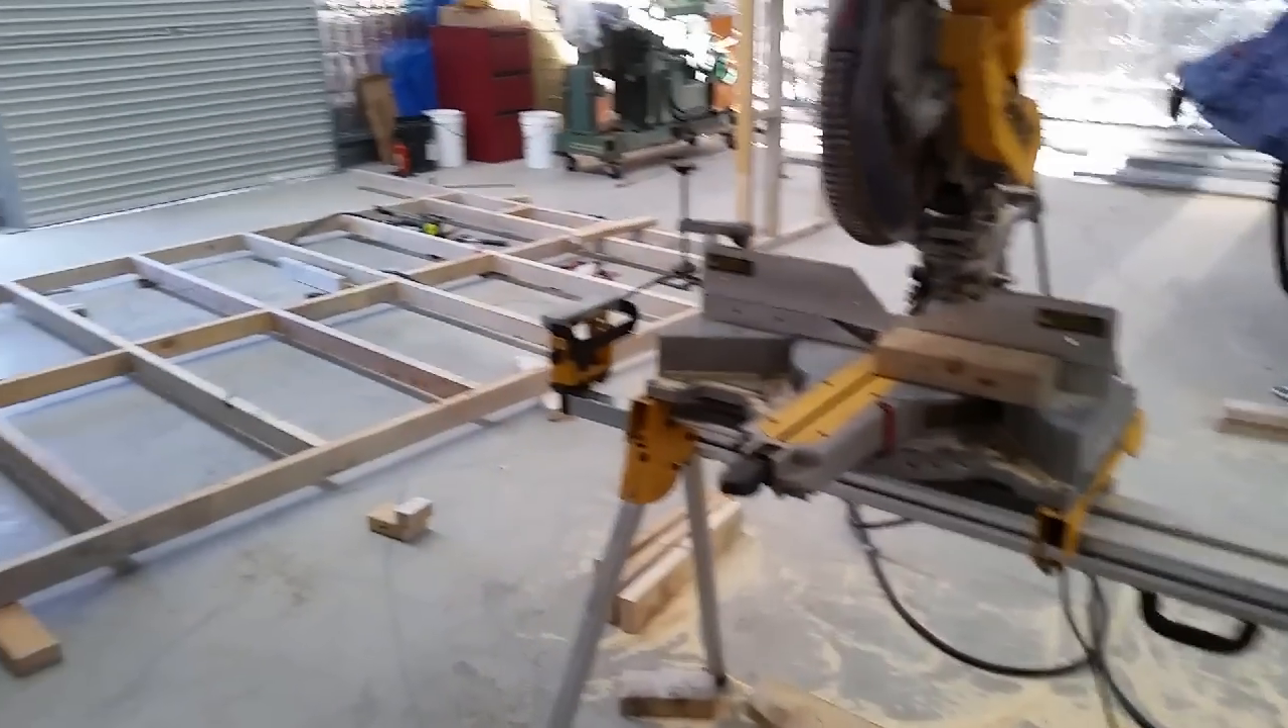I built this timber frame stud wall.